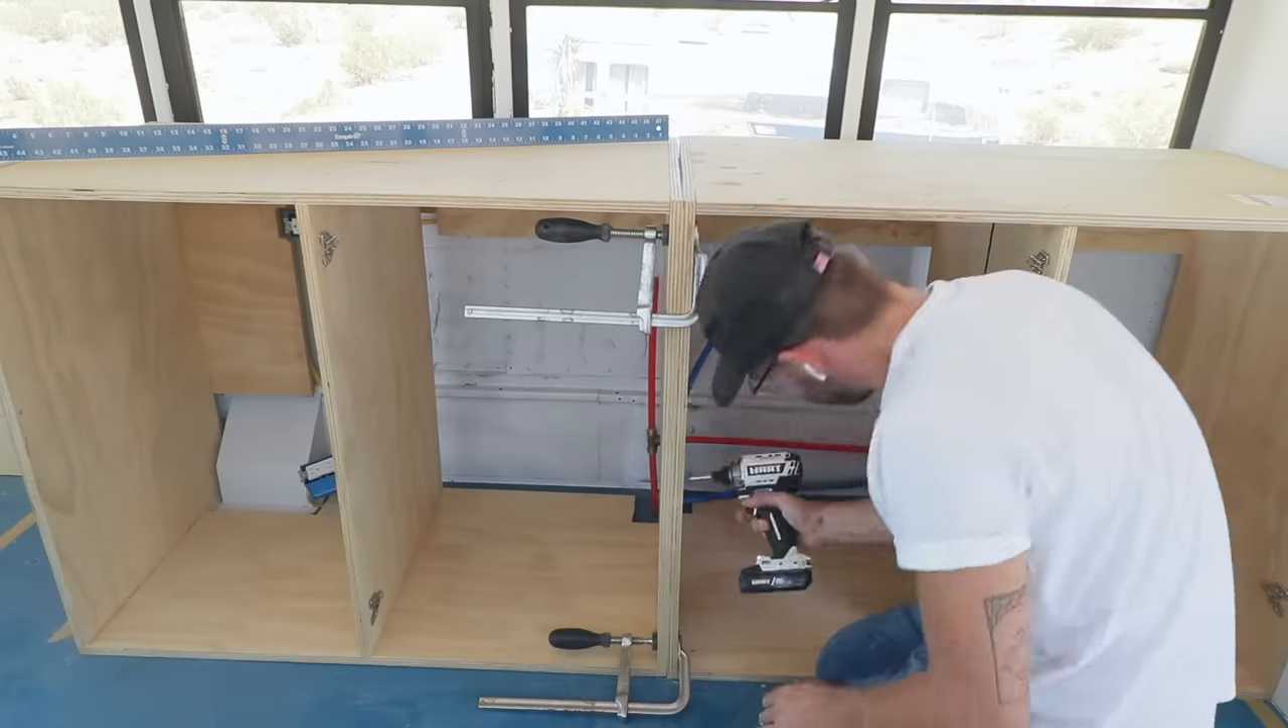I clamped and screwed my pieces together to help them stay straight.